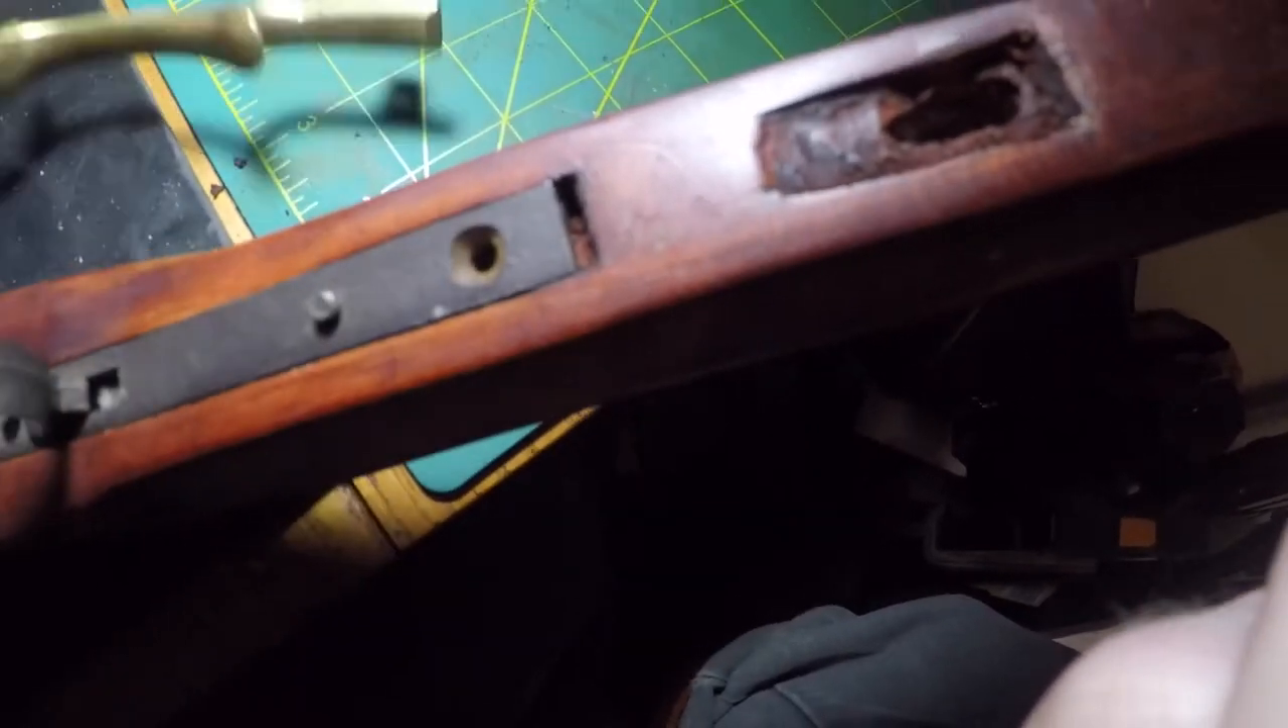I'm going to tell you you can see right here look at that big gap right there.